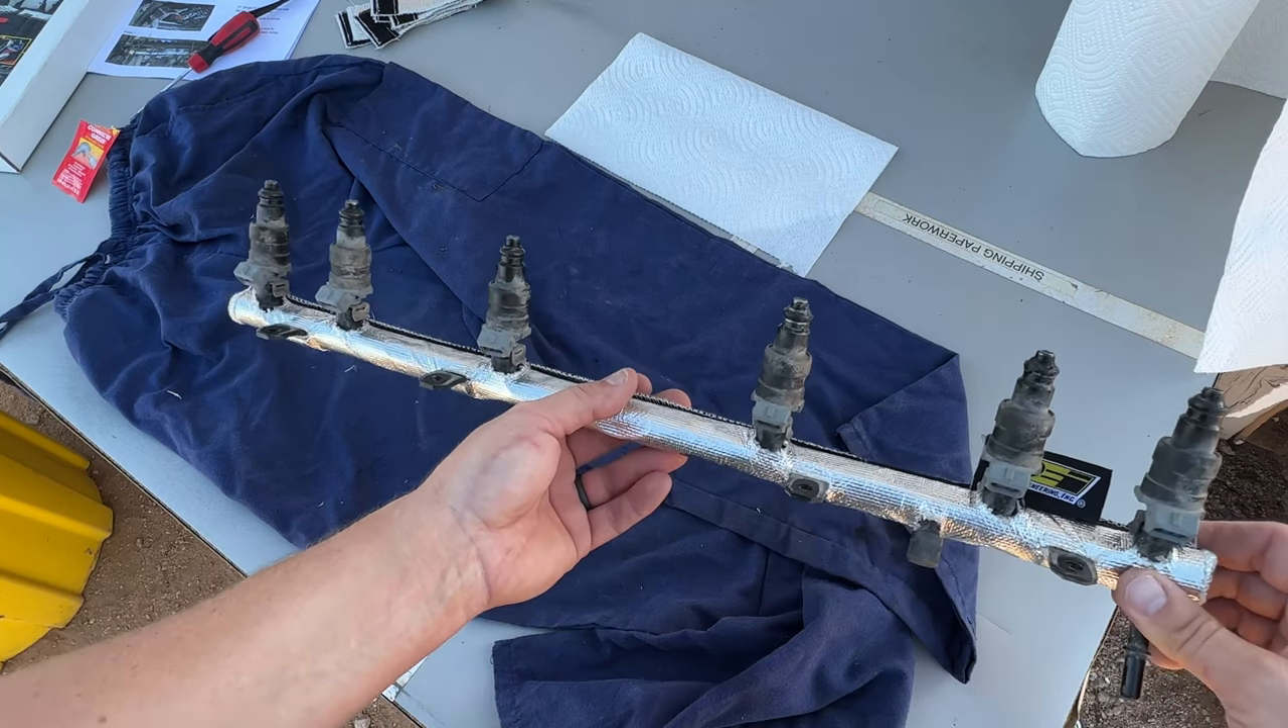I got all of the dielectric grease on the o-rings and I have the fuel injectors pushed into the fuel rail with the clips.